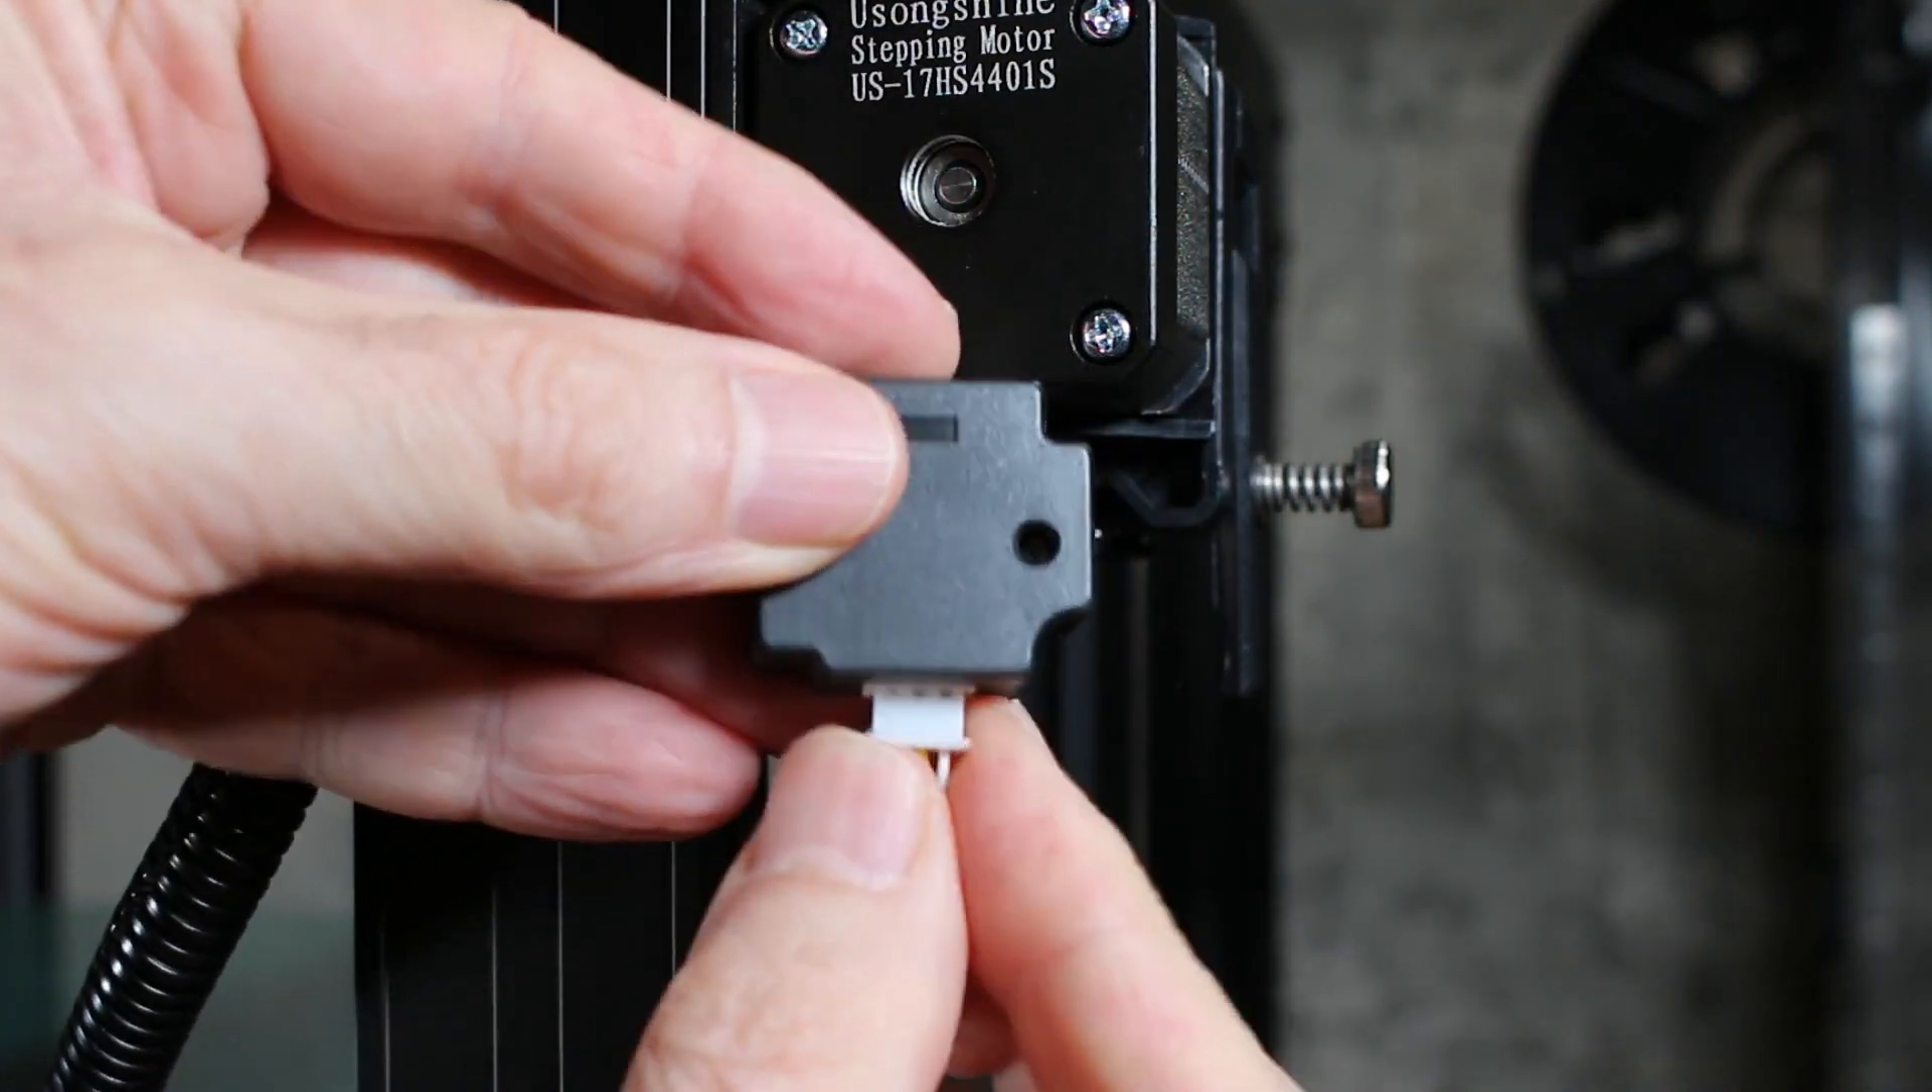And there's also the filament sensor here that I'm plugging in, but not mounting yet, because there isn't a place, and I'll take care of that at the end.